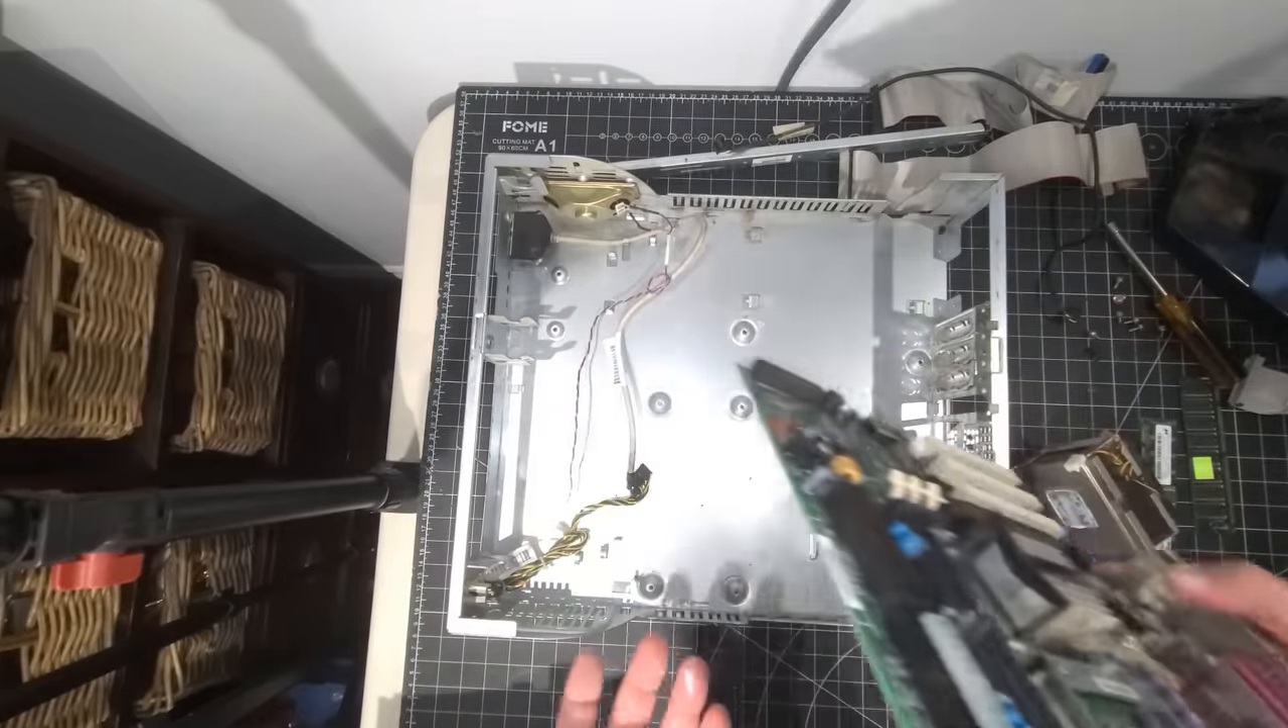Okay, so we have the motherboard removed now nothing too fancy there.